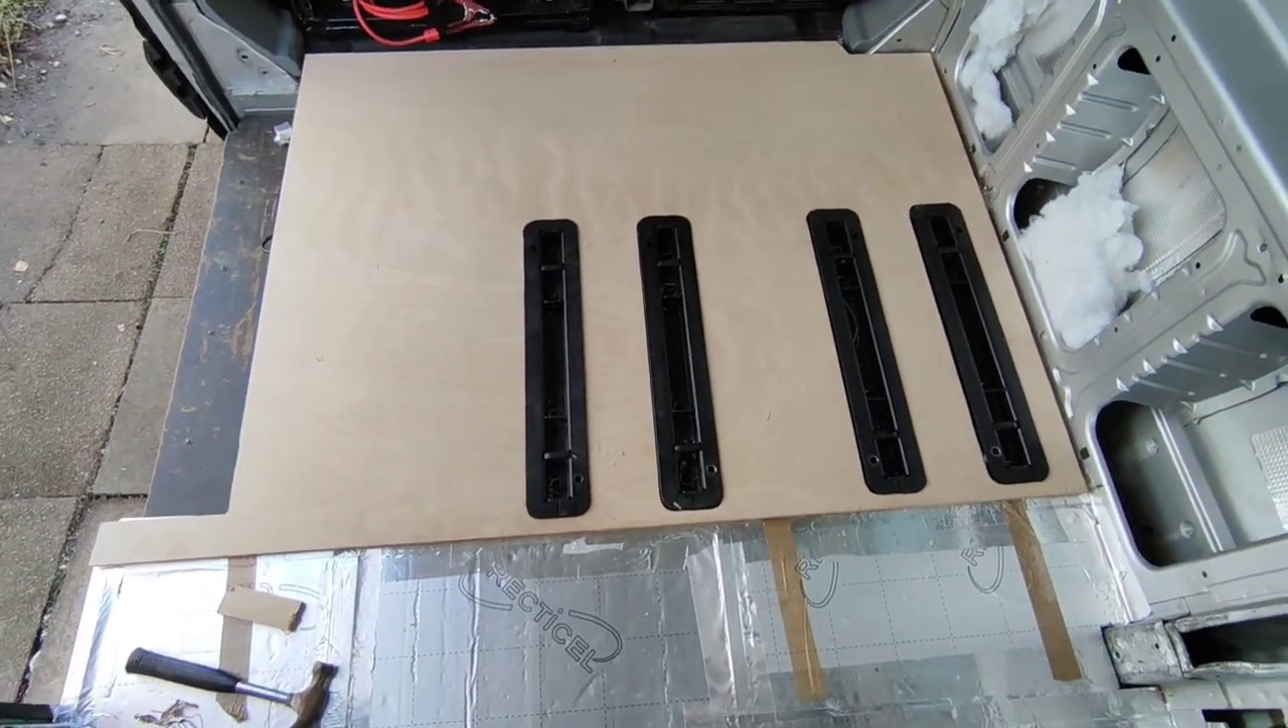So with a little bit of gentle persuasion, the first floor panel is in.